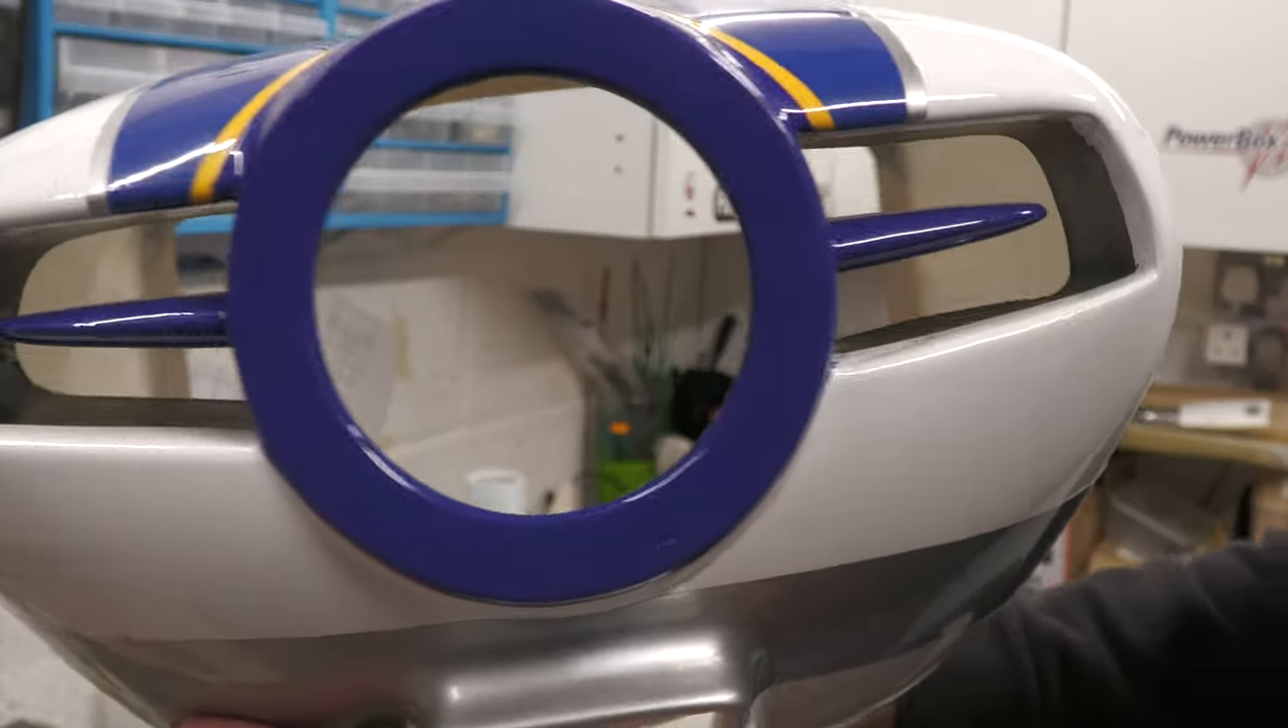And then from the front, you can see you've now got nice air deflectors going in, and also makes it a nice tidy finish.